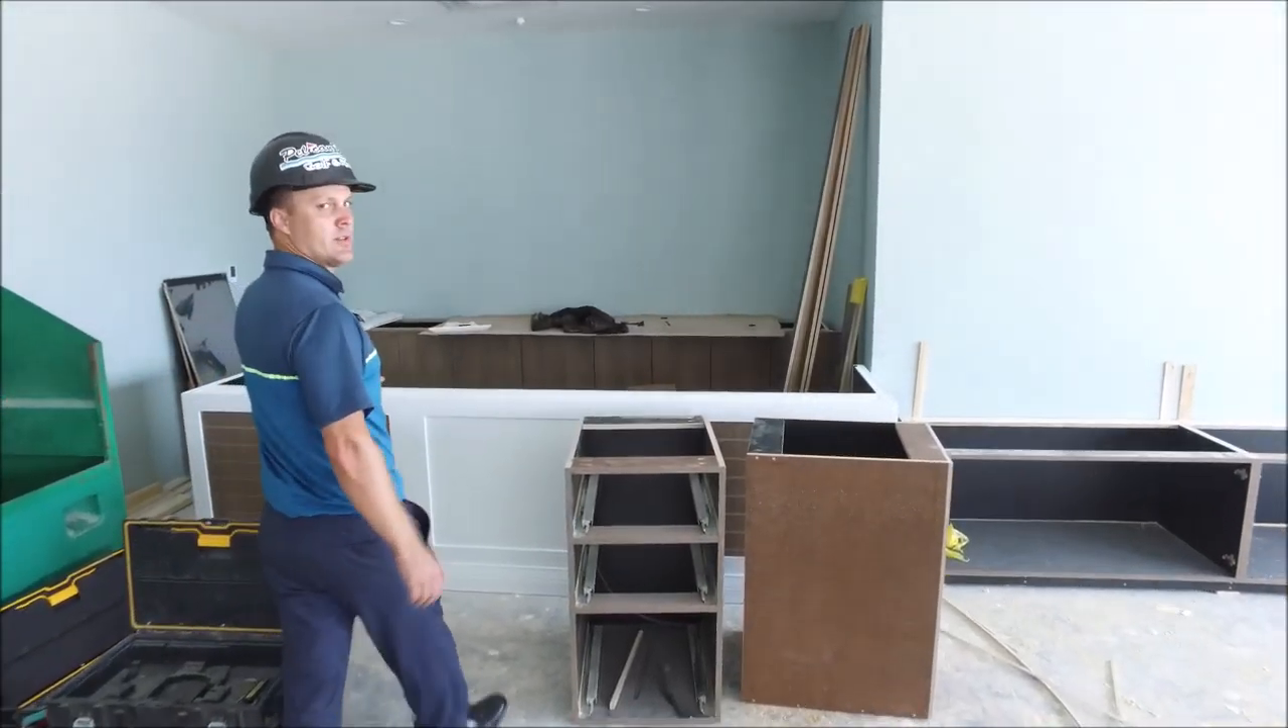You can see the pro shop desk is being installed as we speak.